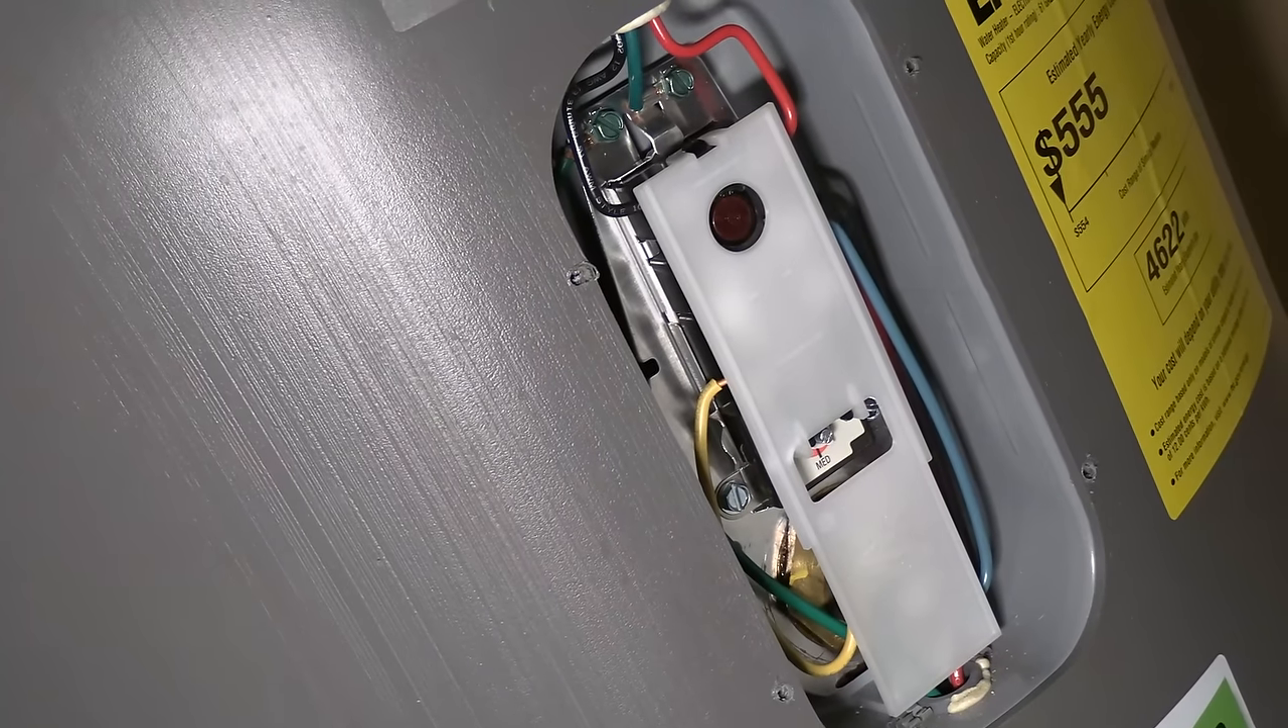Now that I have the cover off, I want to be careful because the terminals underneath this plastic shield are alive.